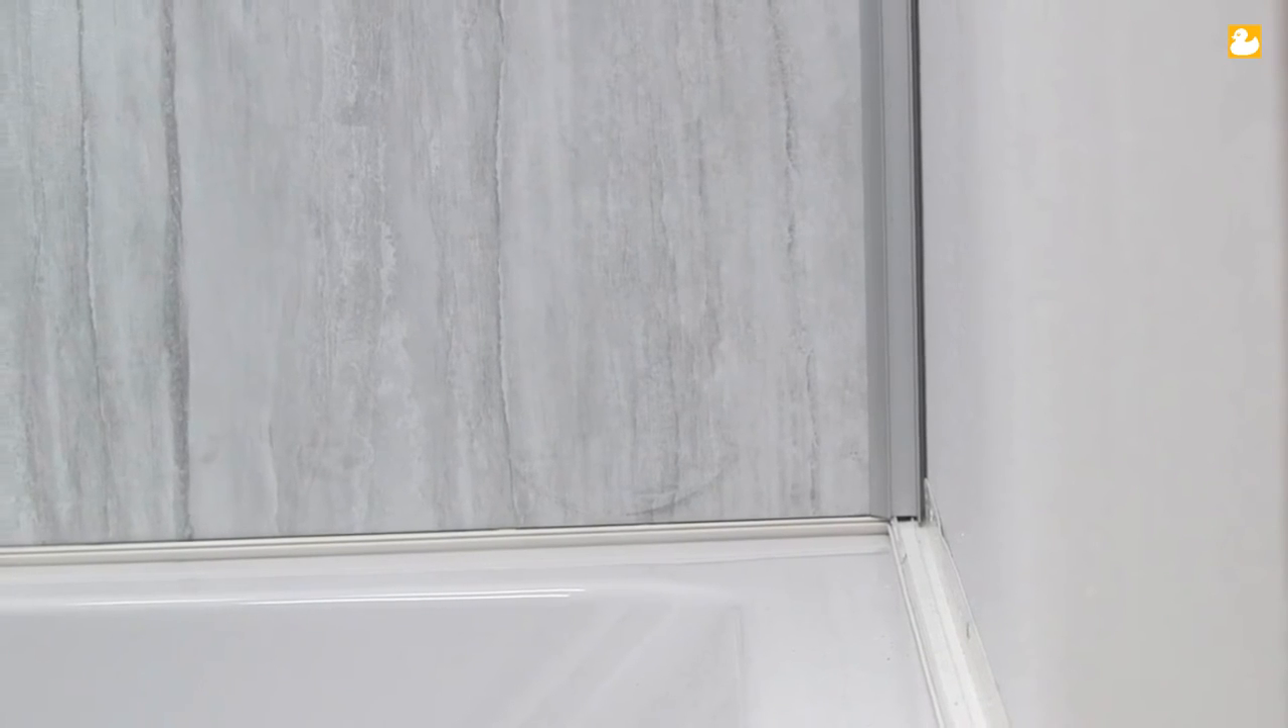The corner trim is now in place, and ready for the next steps.